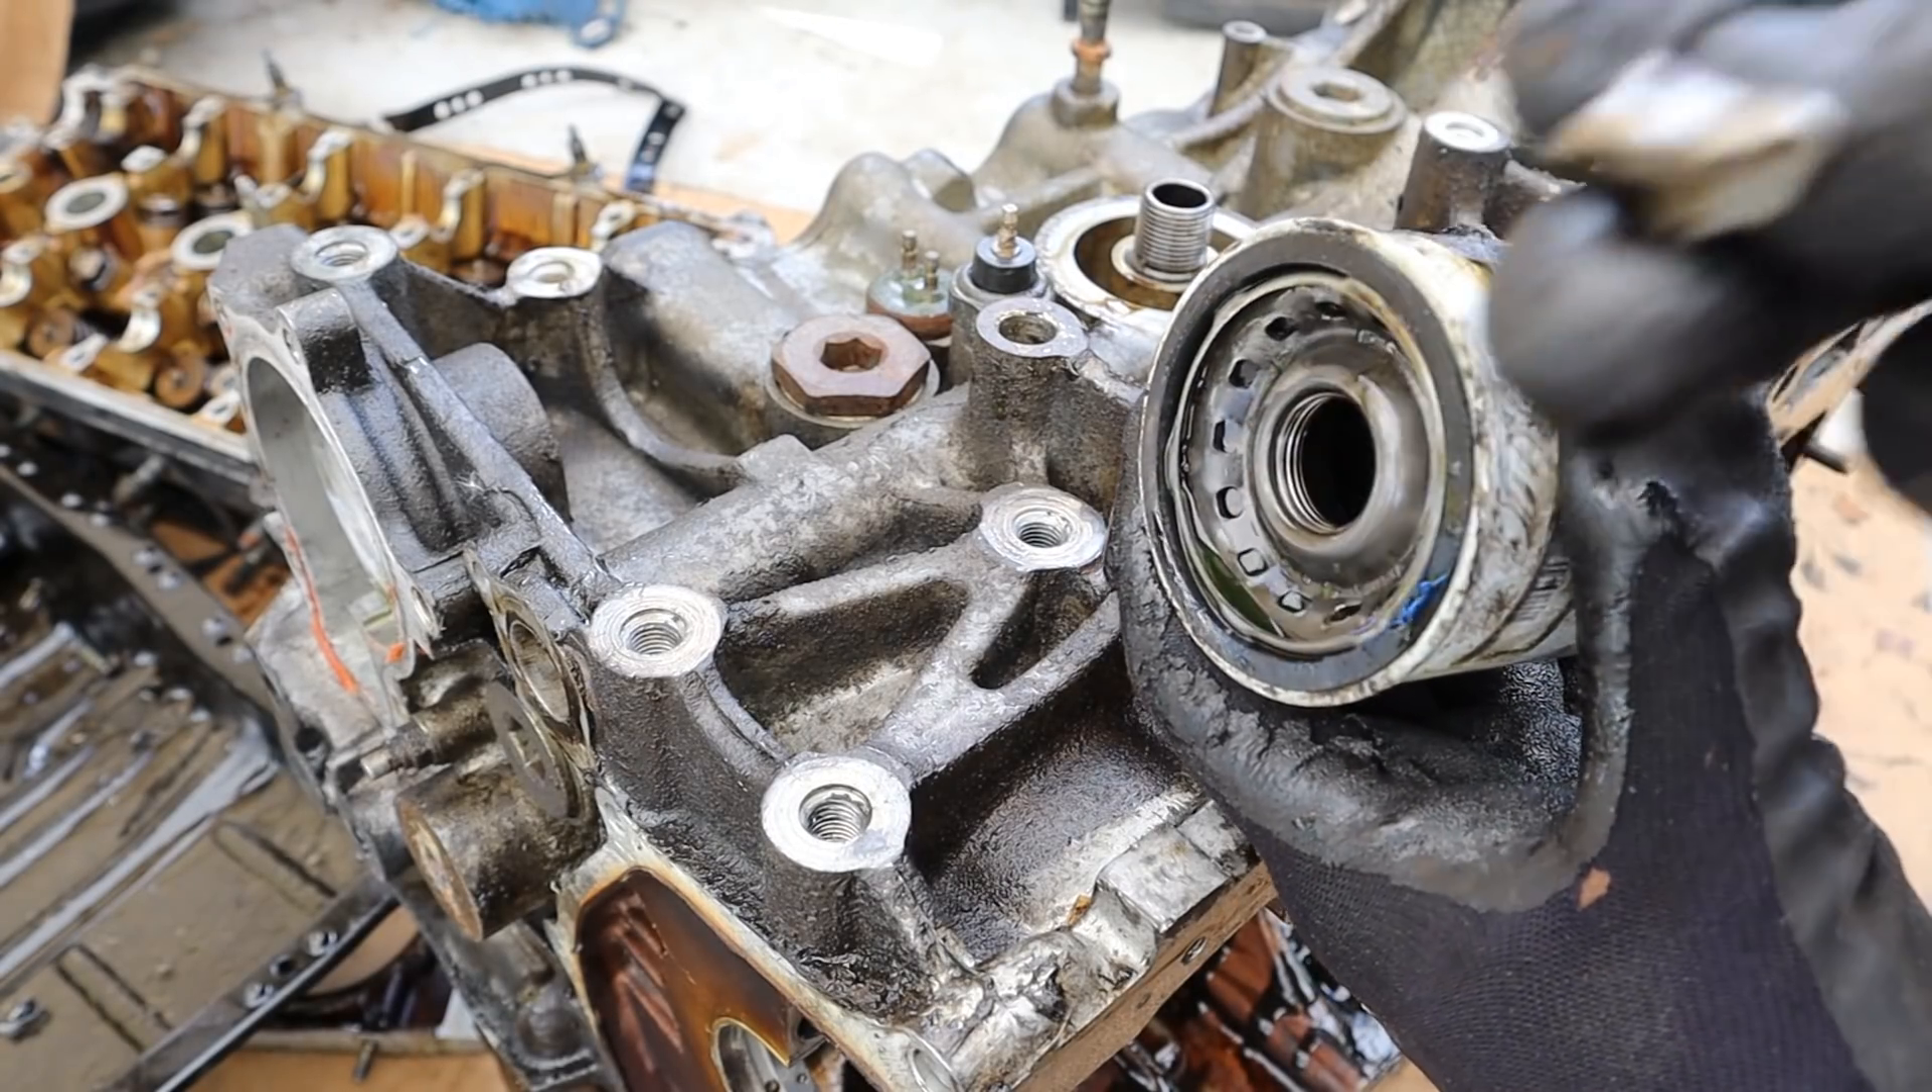Now I took off this oil filter.